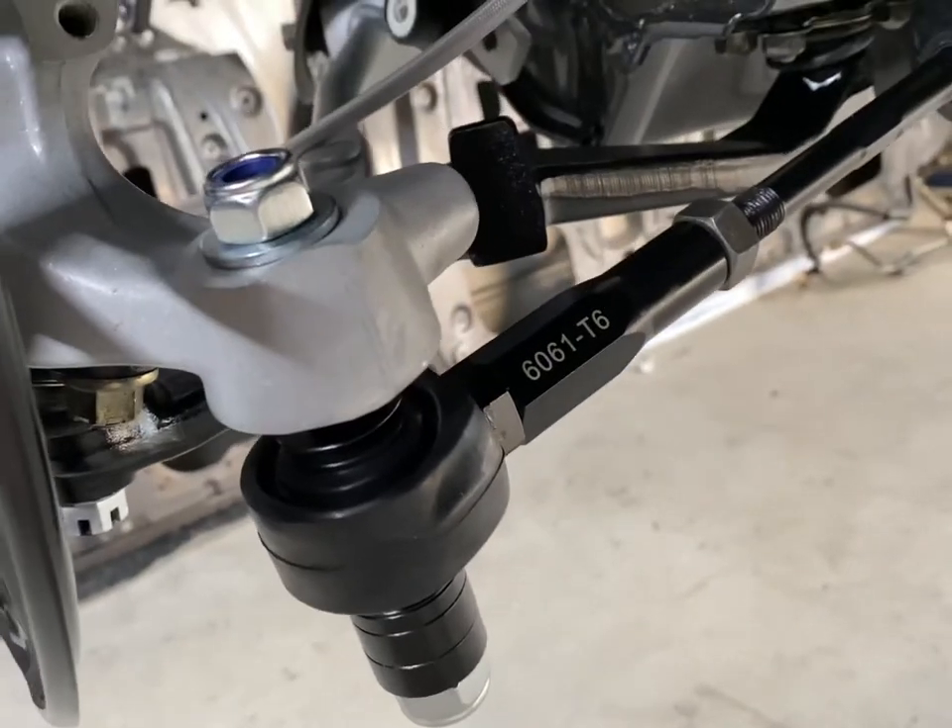Um, and I did get the, uh, tie rod ends on. Now, I haven't, uh, finalized that yet.